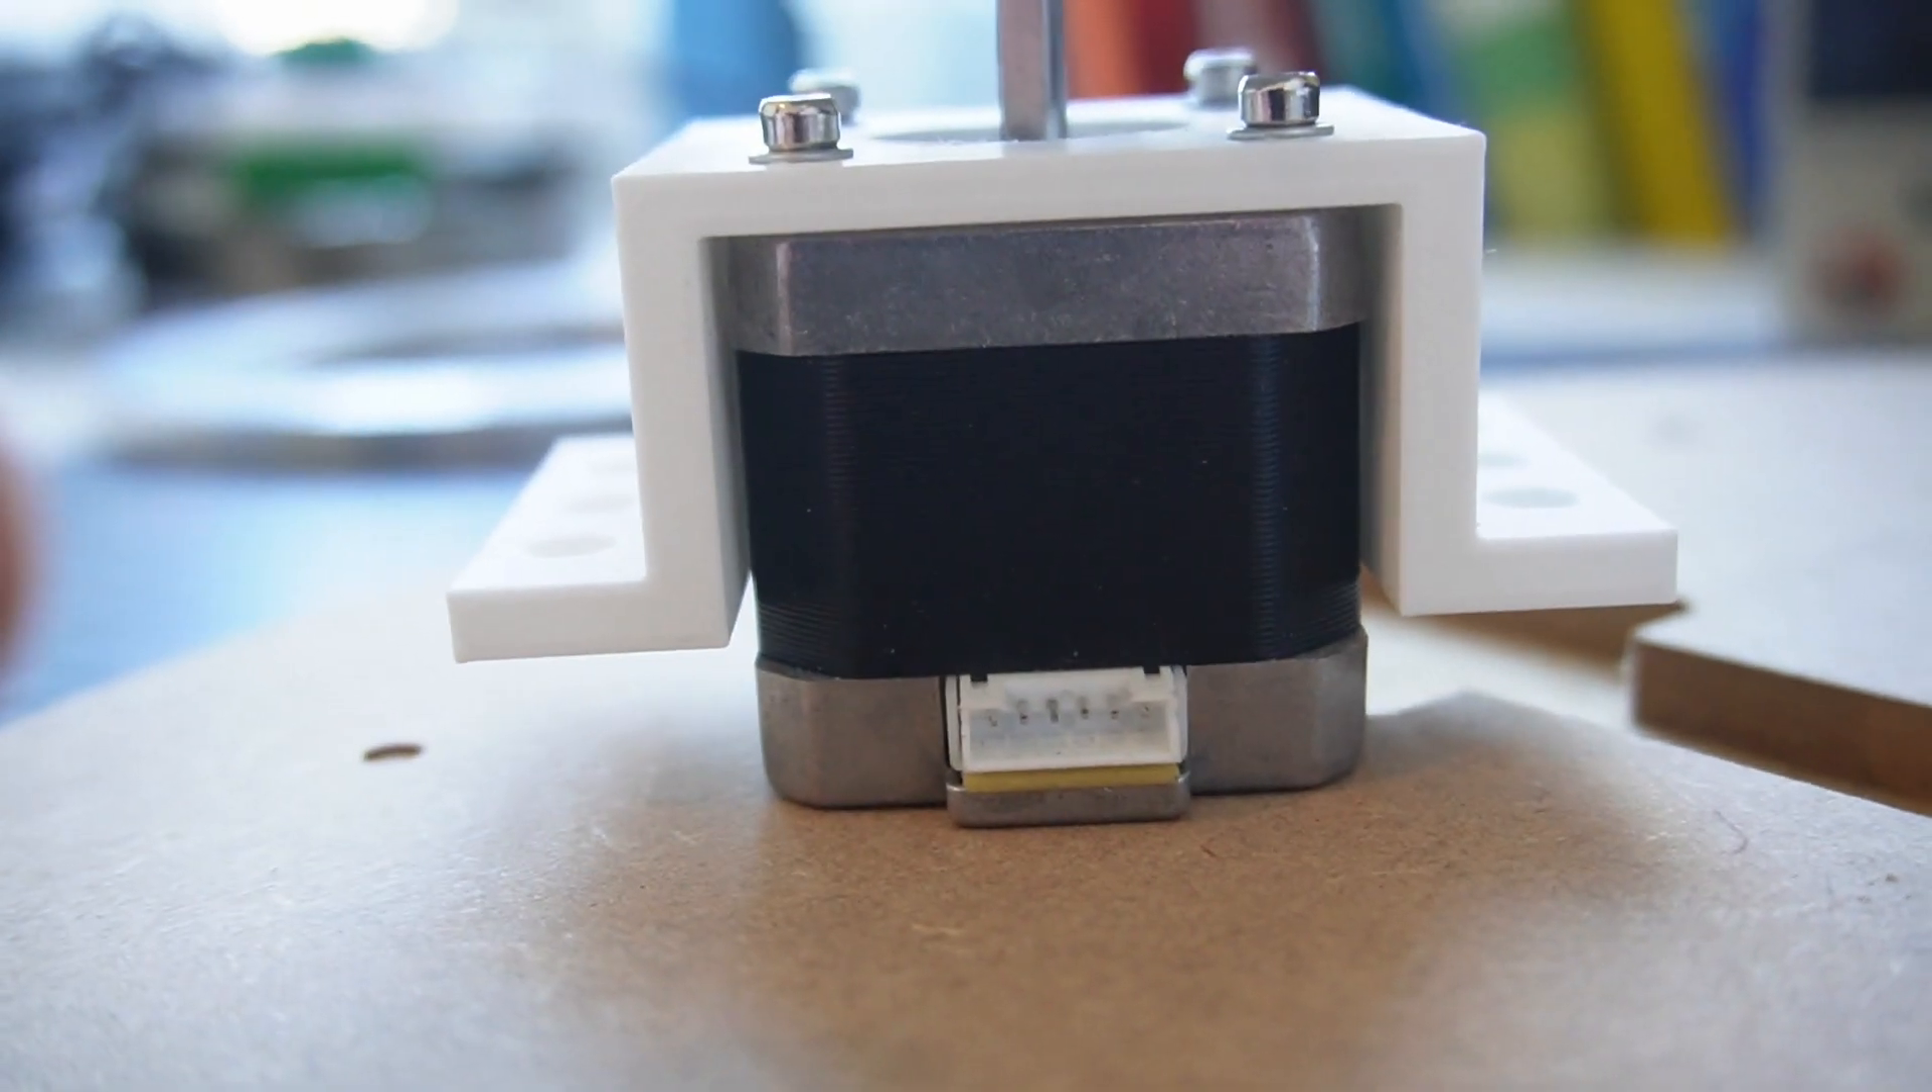But as you can see there is a gap between the bracket and the base plate. That's because the stepper motor is a little too big. I designed the bracket with a shorter stepper motor.